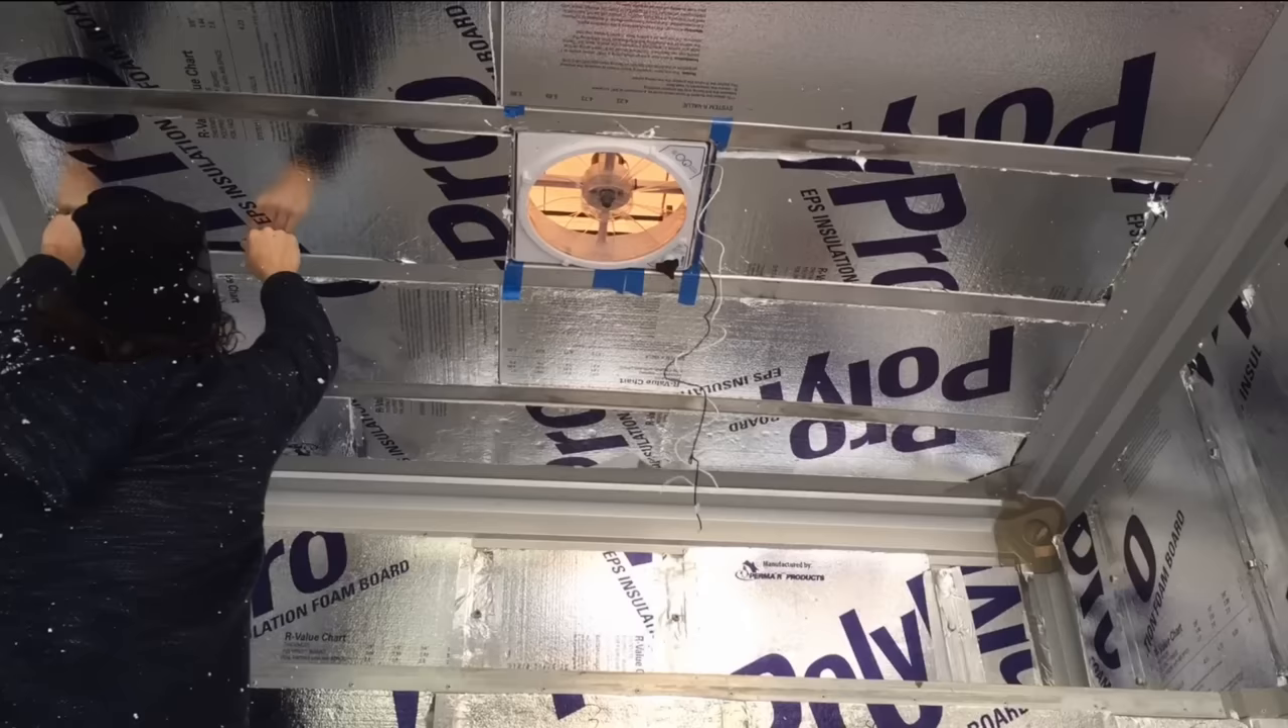As you can see my fan is installed. The wires are hanging.